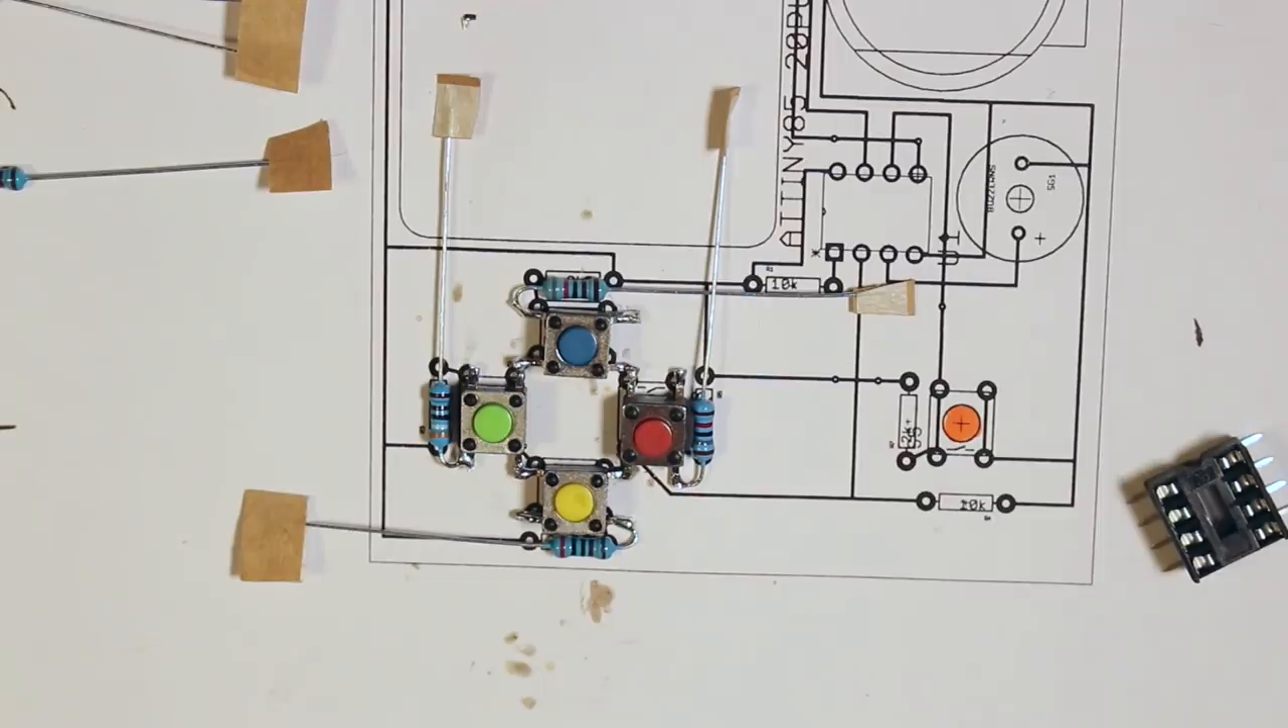Now that every resistor is connected to the d-pad I can continue with the action button.